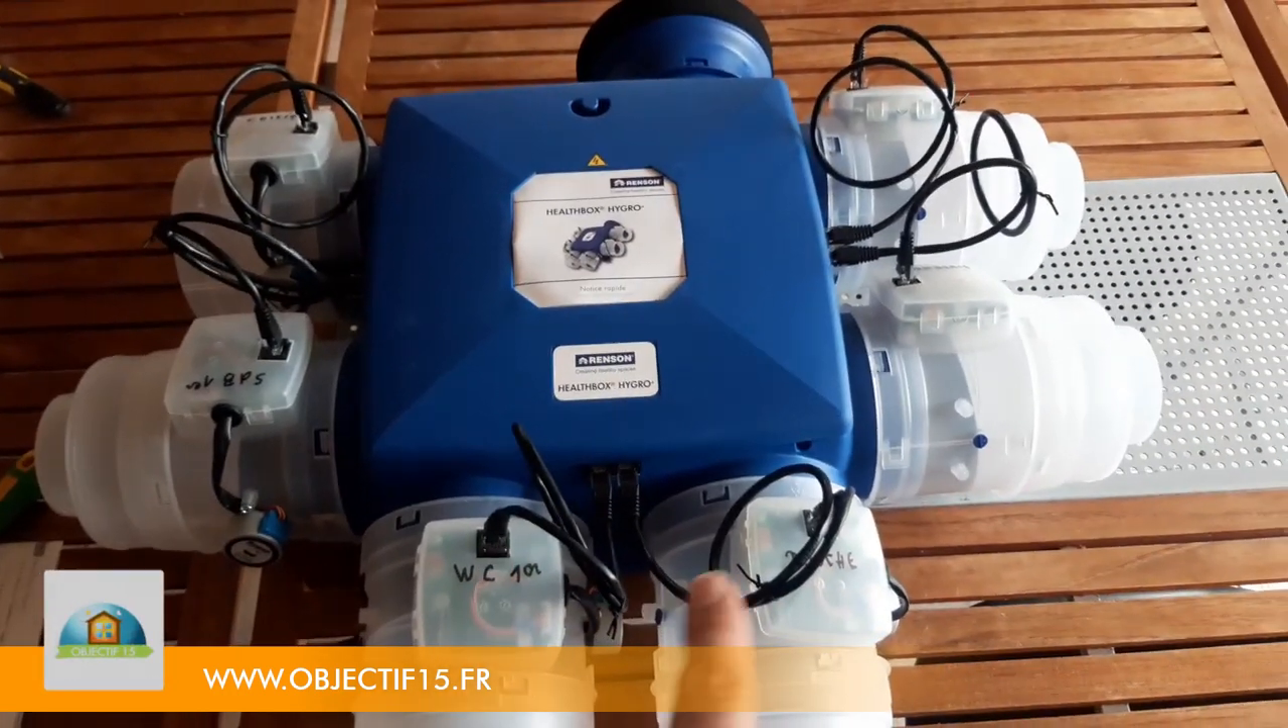On a mis tous les piquages et puis on les a tous reliés.